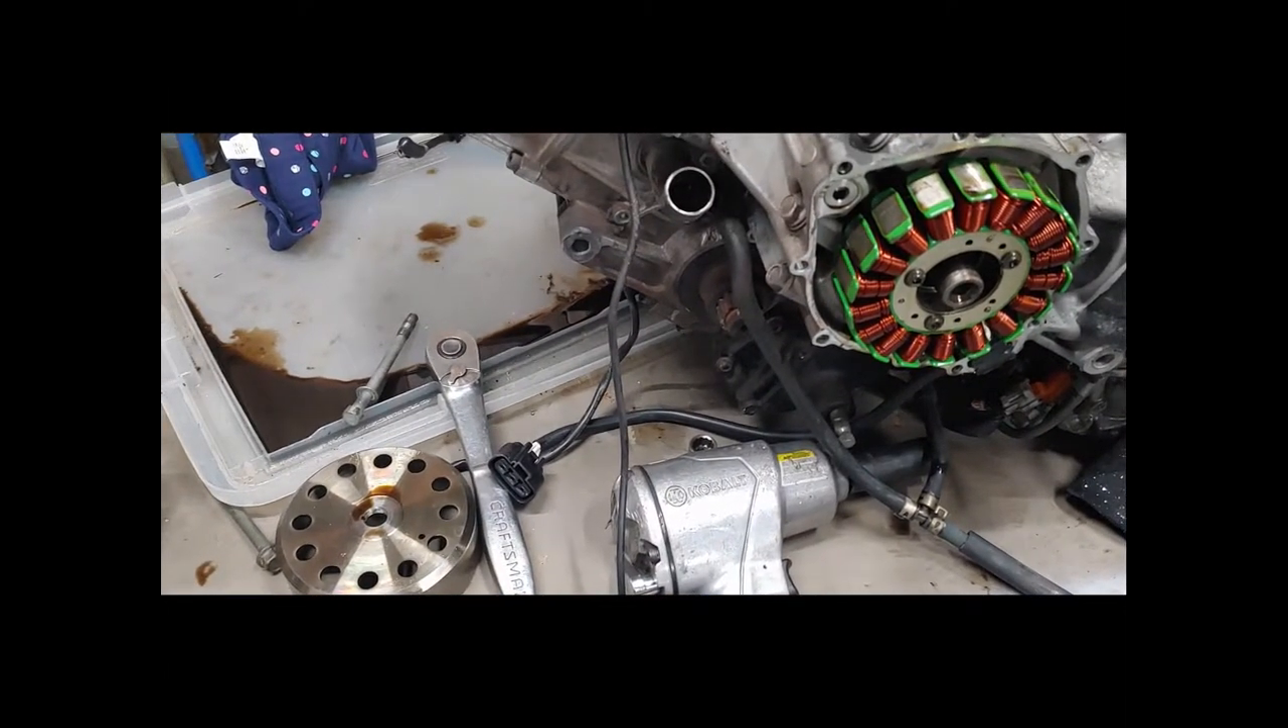So the rotor is off and actually it was fairly easy.